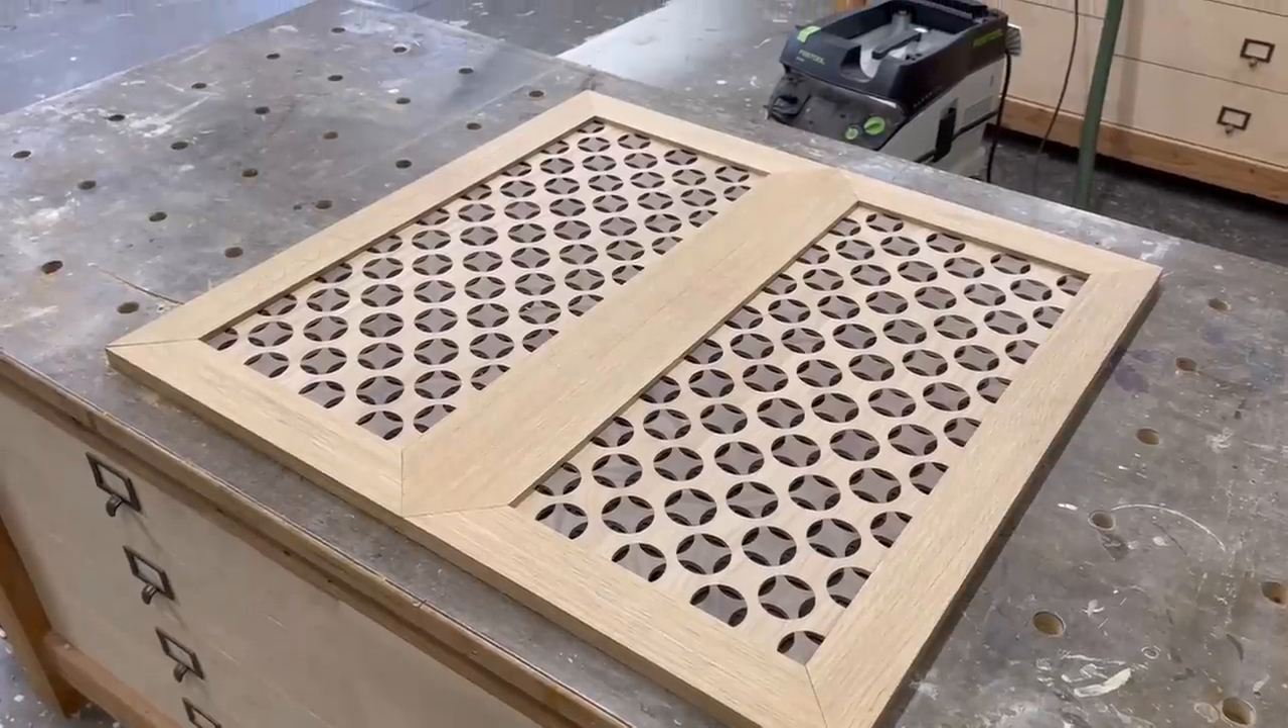So I test fit my panel inside my frame pieces and it fit.